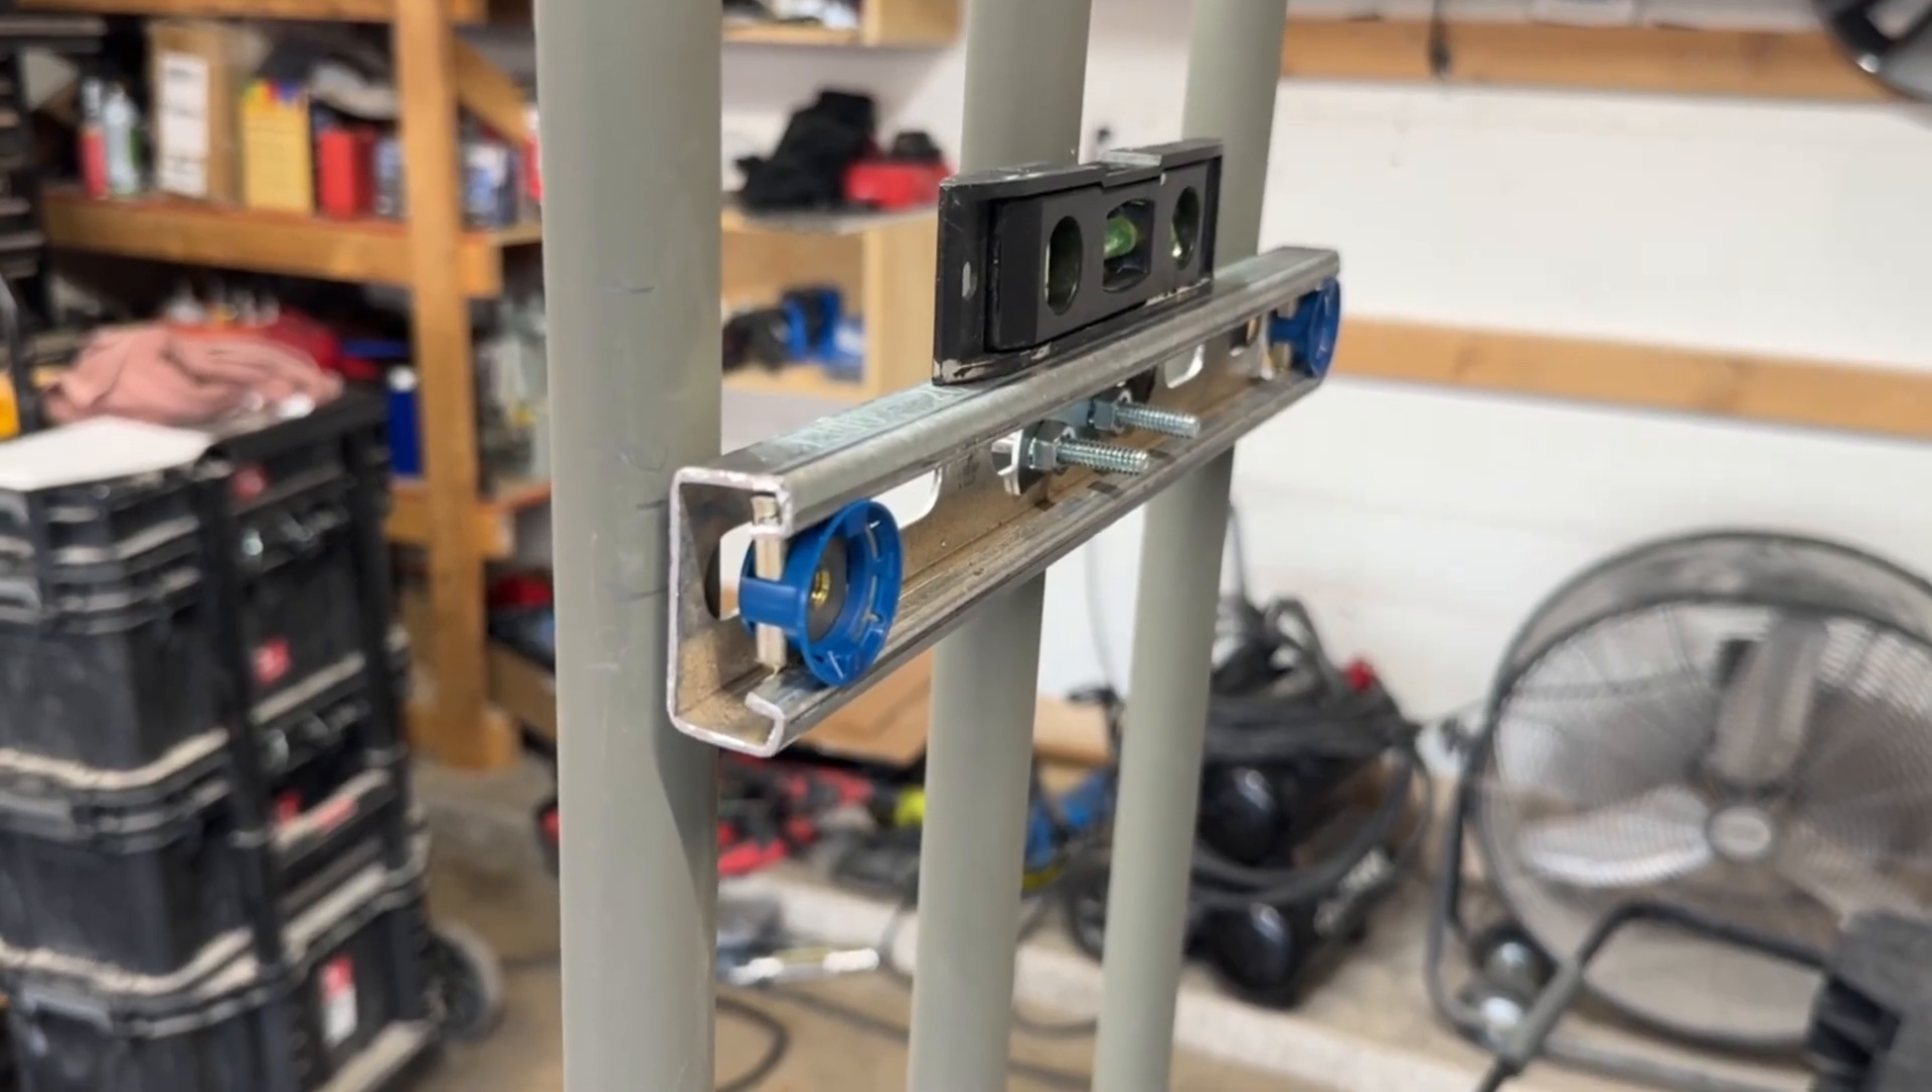The u-bolts they stick out too far.